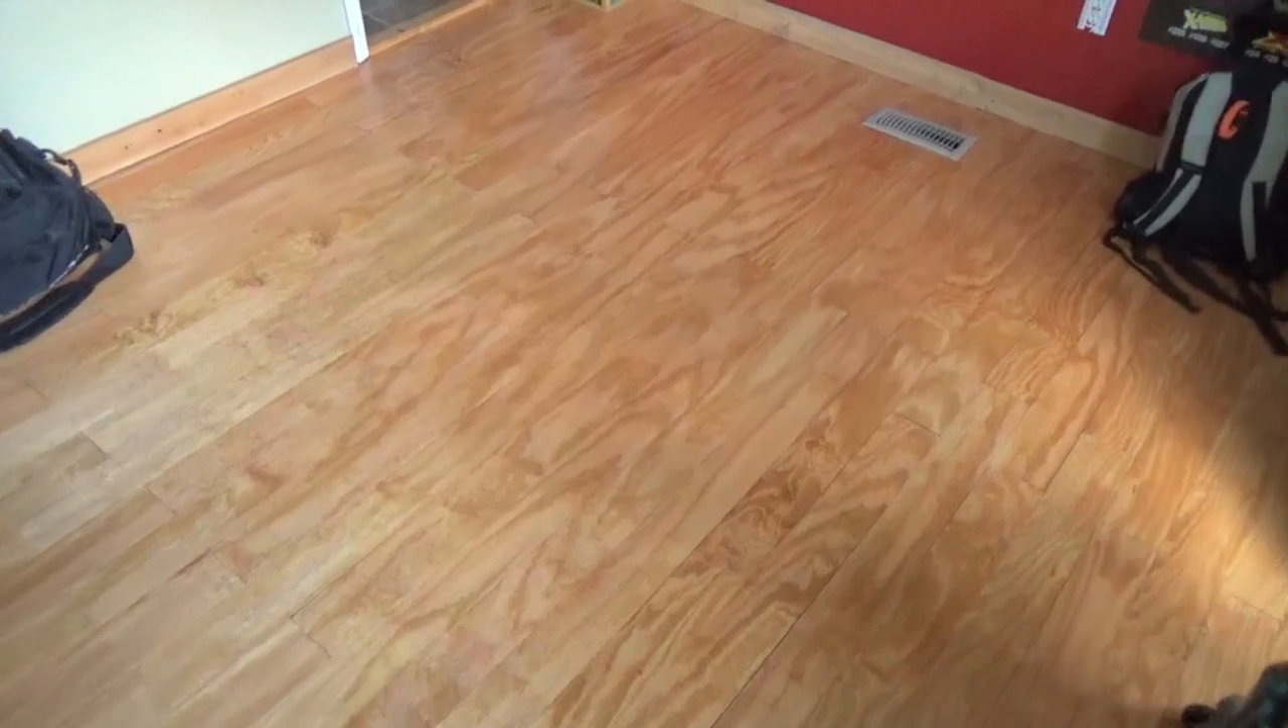That's the completed room with the baseboard trim put back on and you can see the difference.